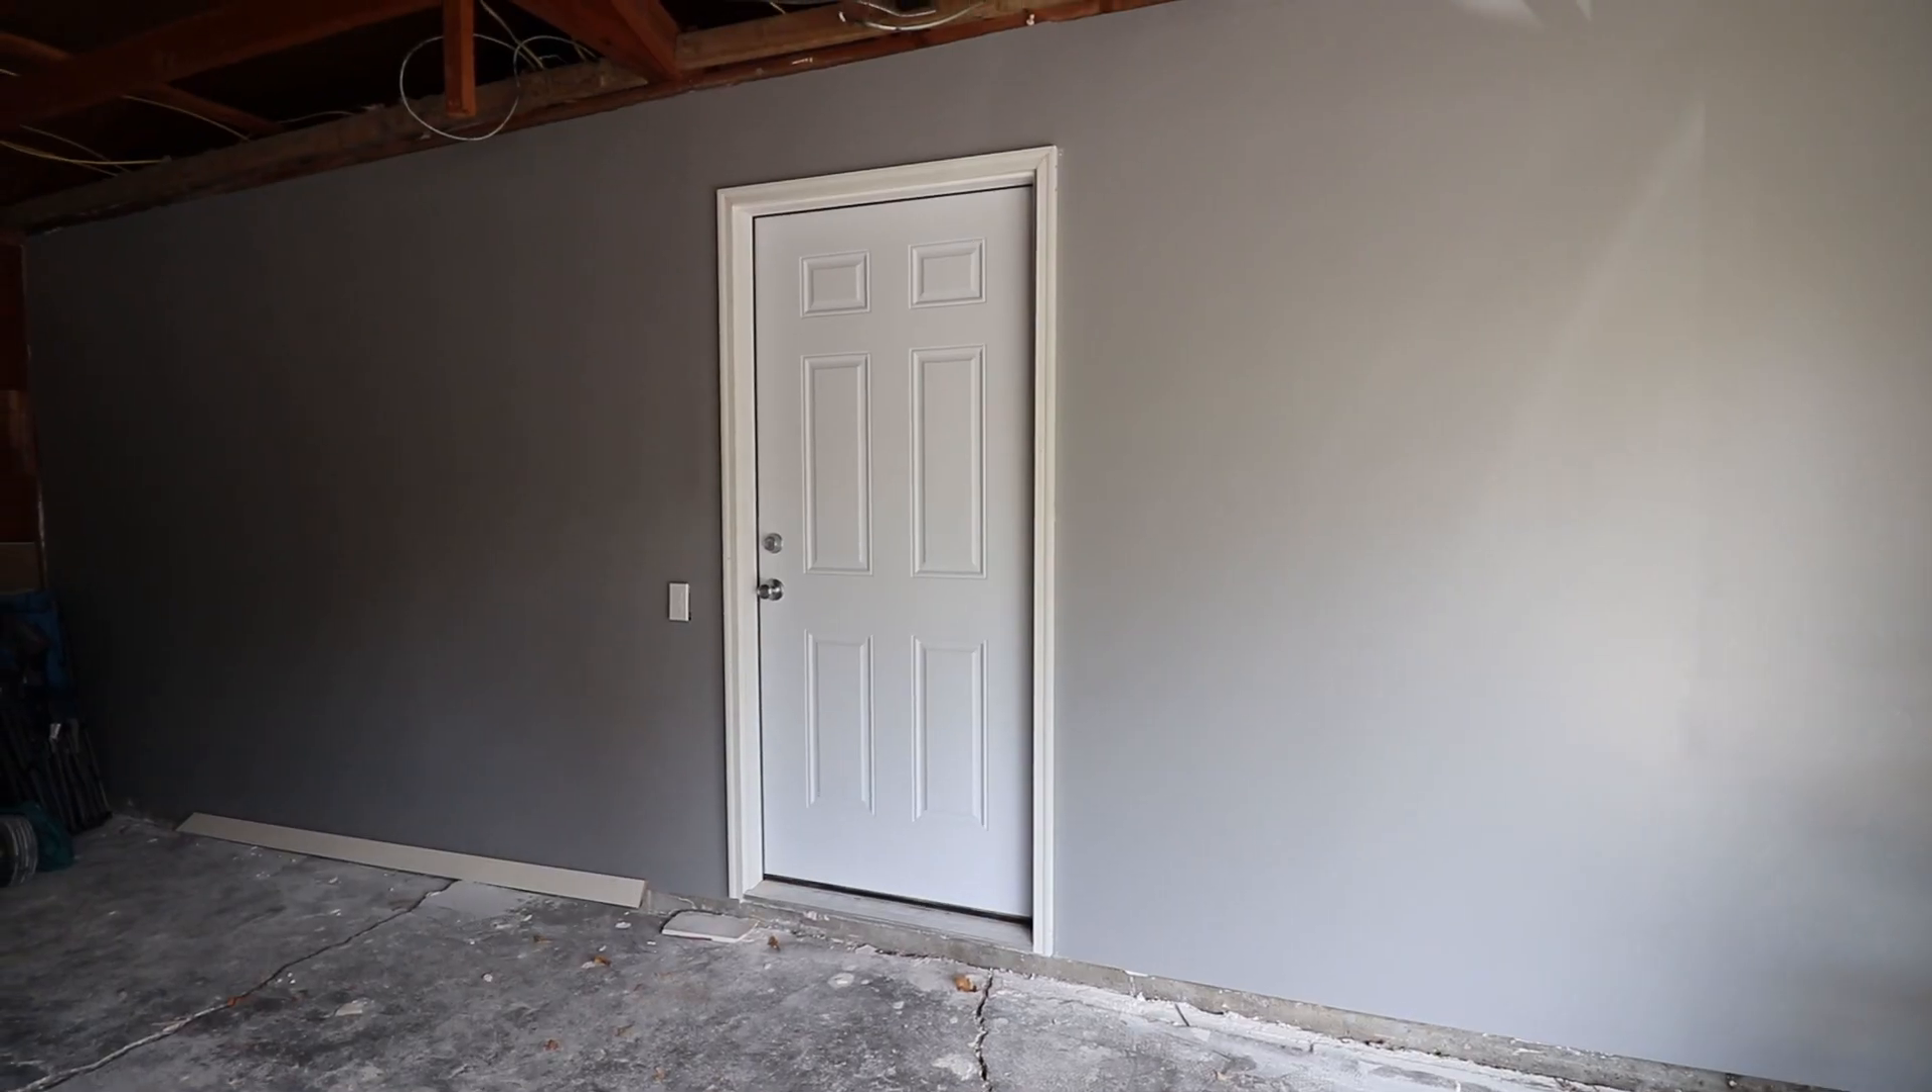I finally got the door in.